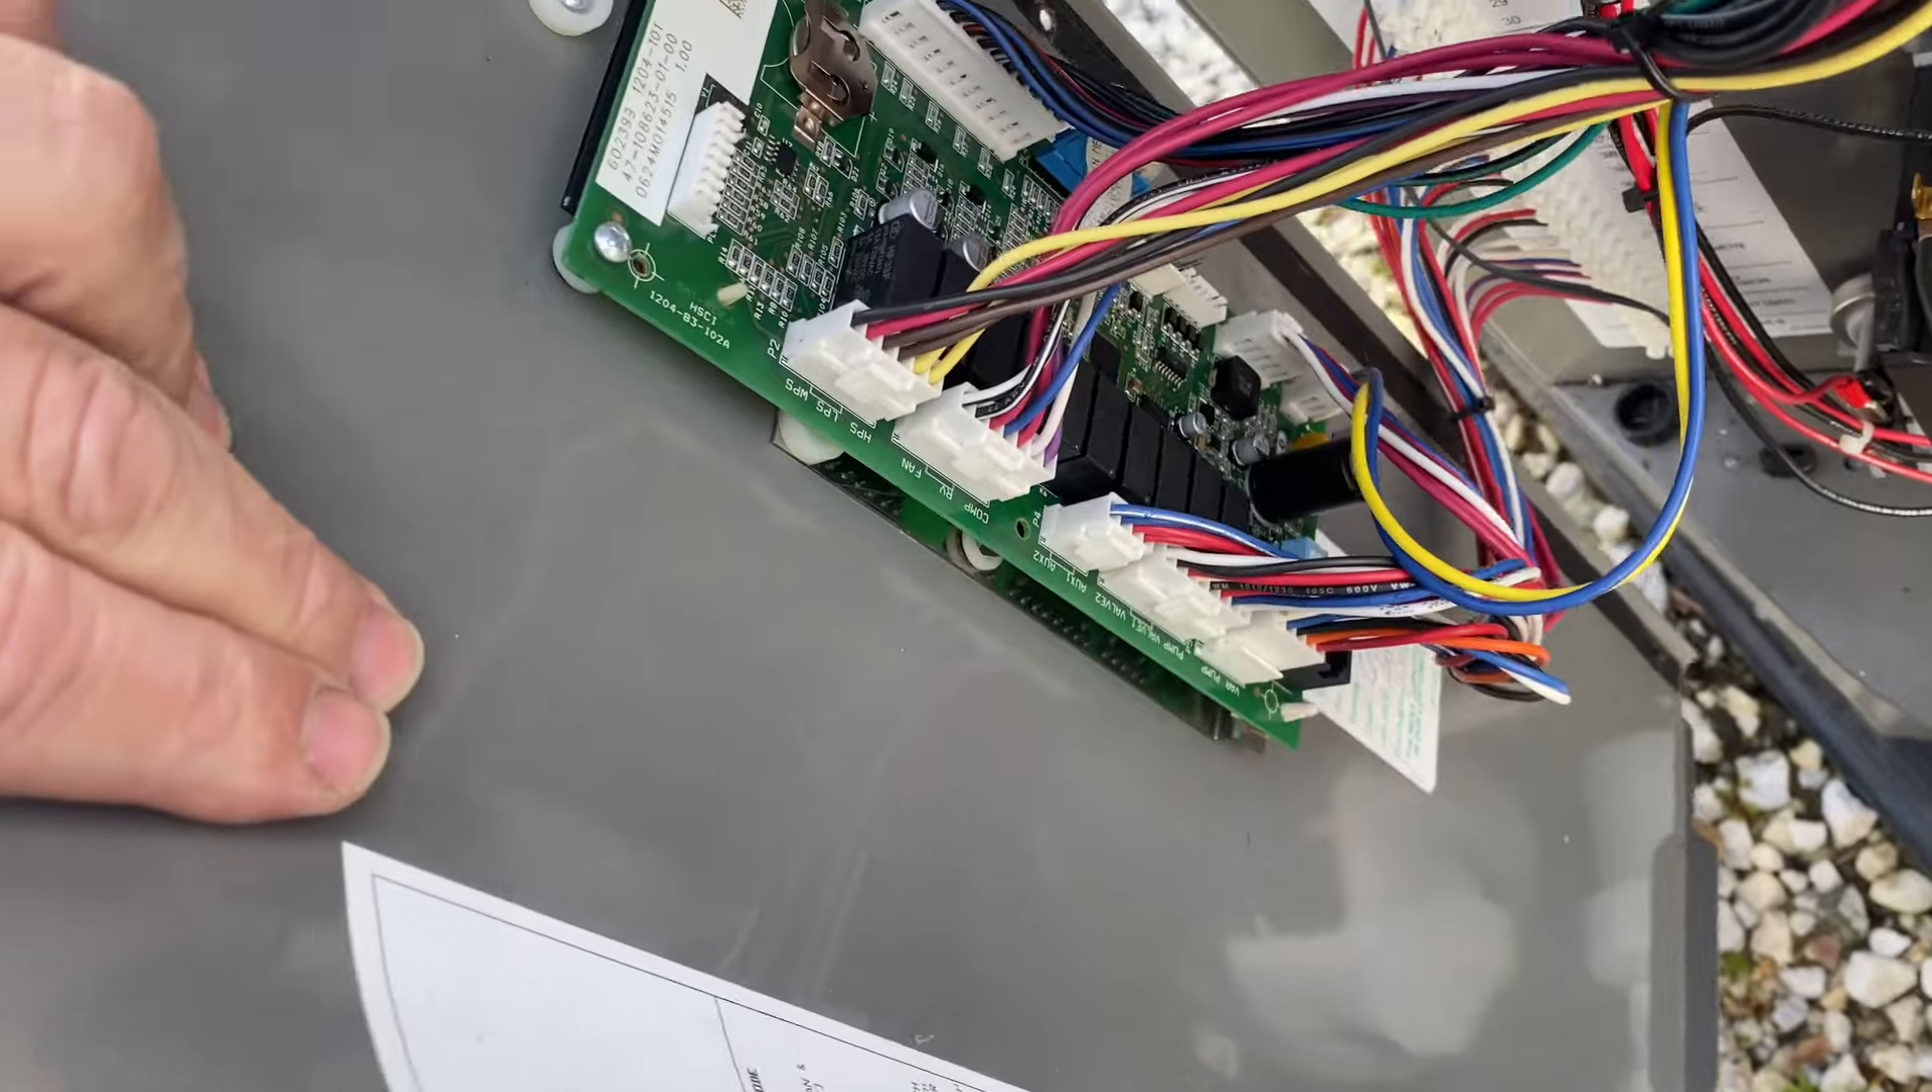All right i got the new board in place.